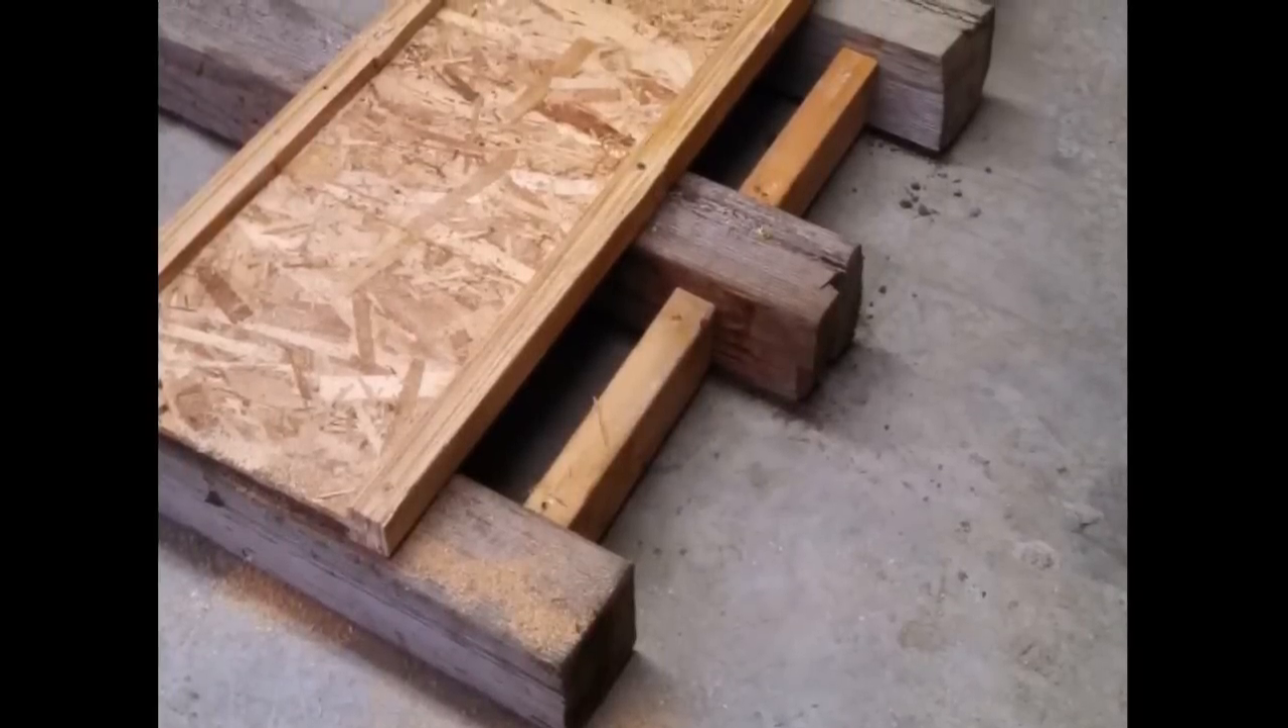Then between each of the beams I added blocking and the blocking is there mostly again for the way I want to handle this thing moving it with the tractor back and forth.